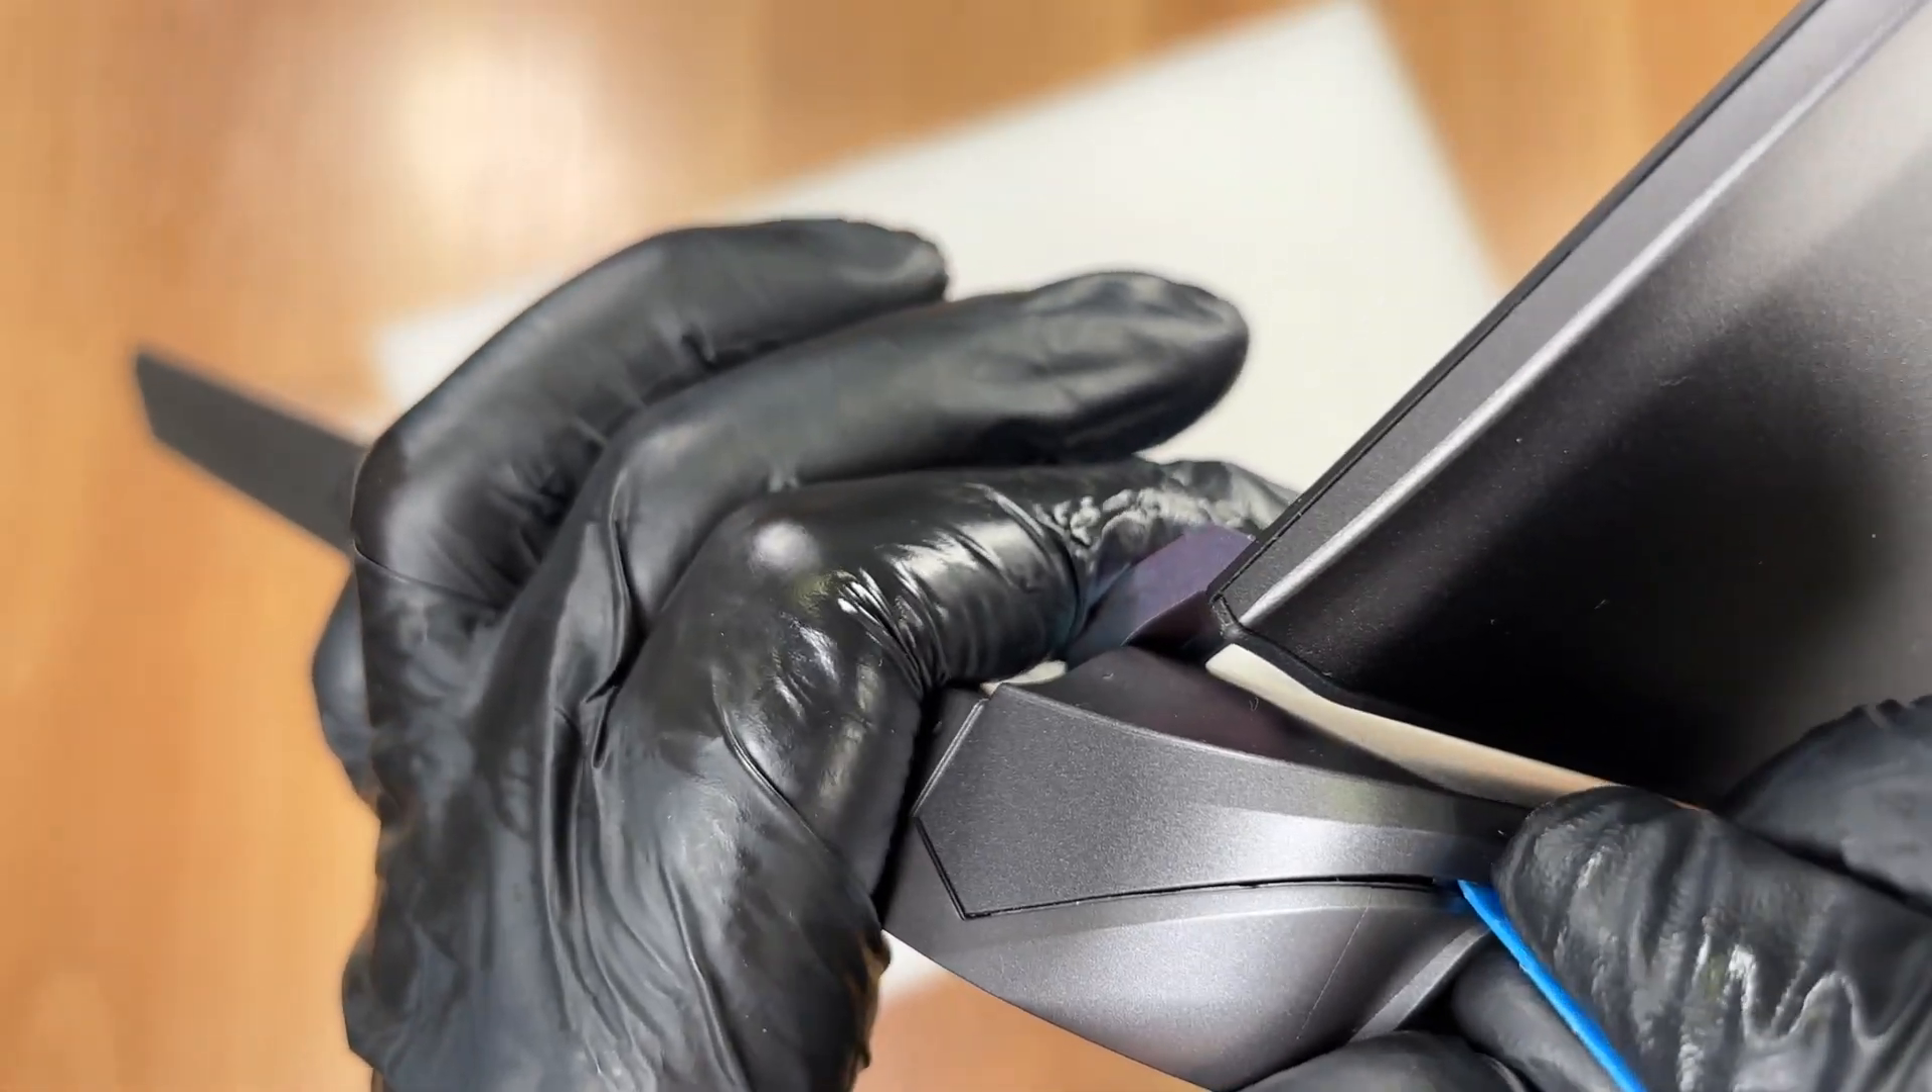We even have a gap beside the hinge area.